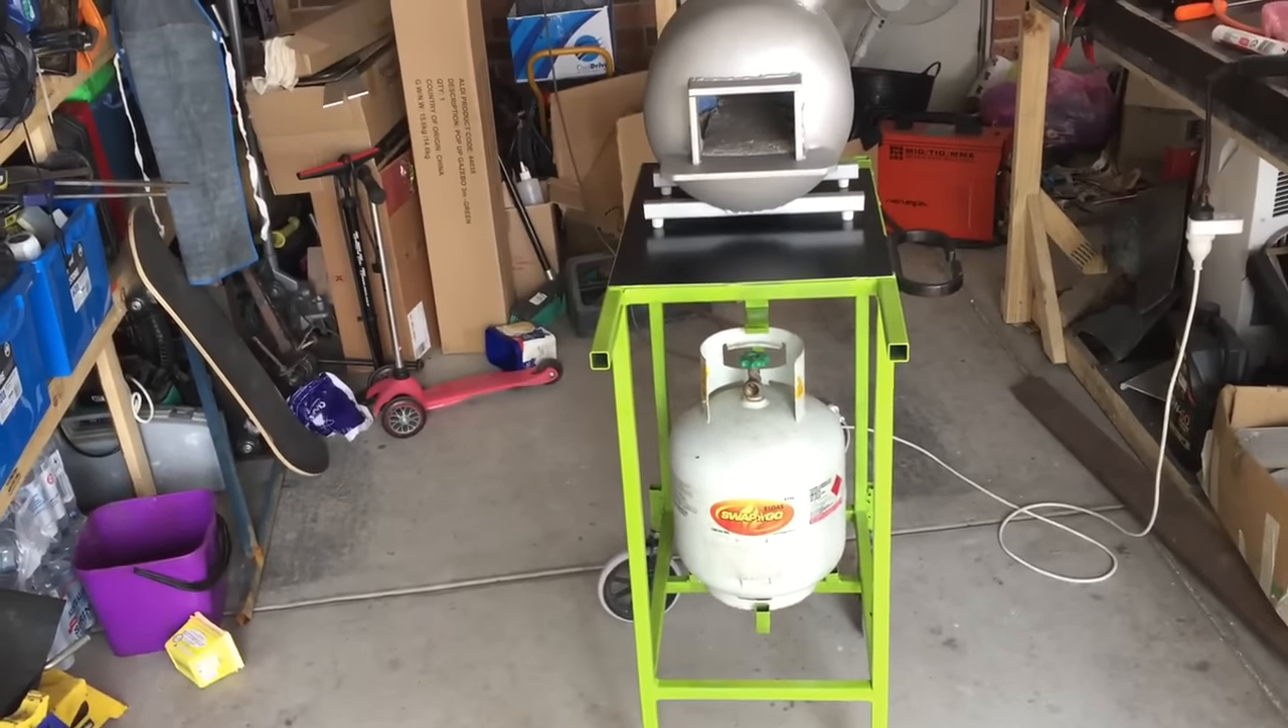So I've now mounted the forge to the stand, the trolley that I made.